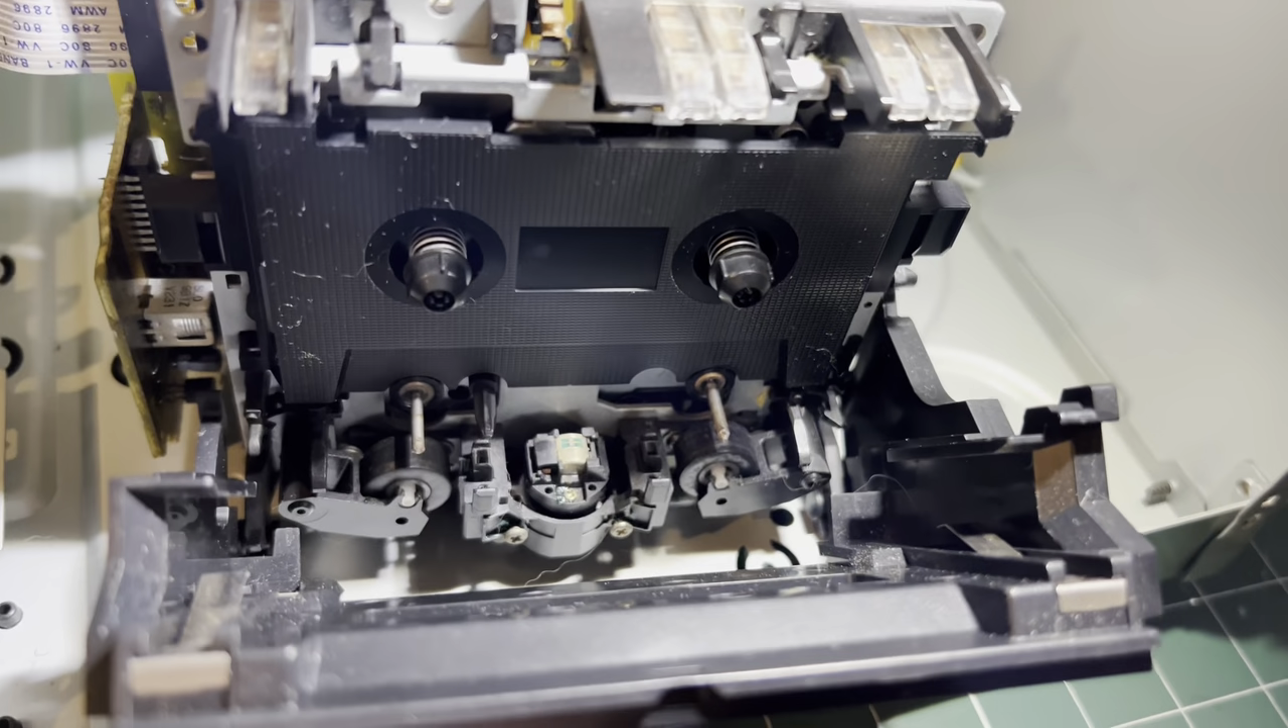So here we are with the mechanism out into the open.